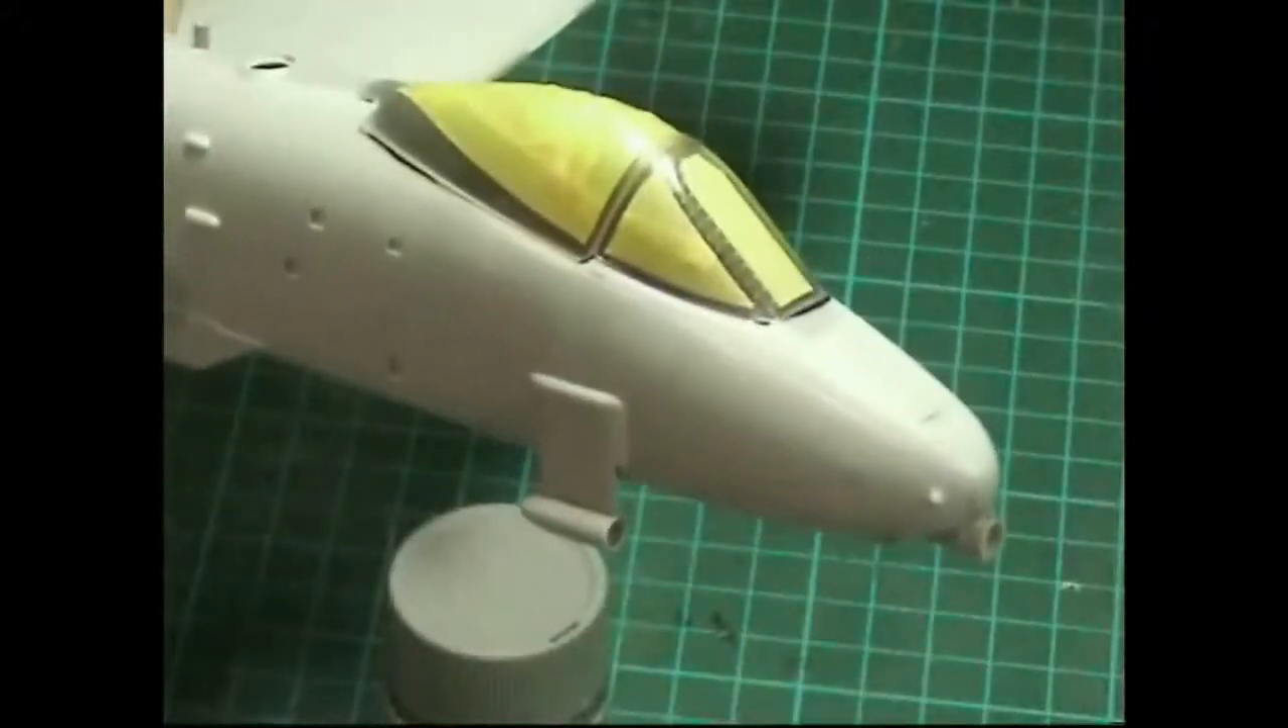Now the canopy itself is quite a nice fit and it goes on there very very nicely.